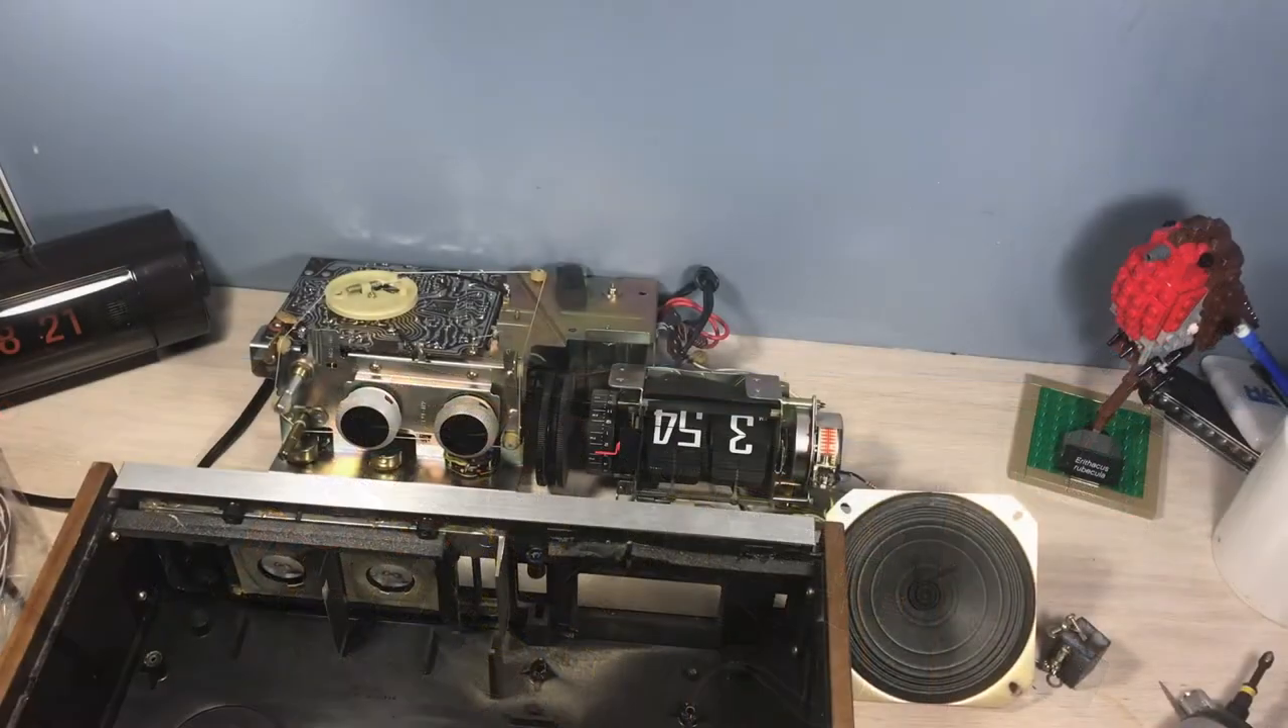We've got all the components out and you can see it's filthy in here.